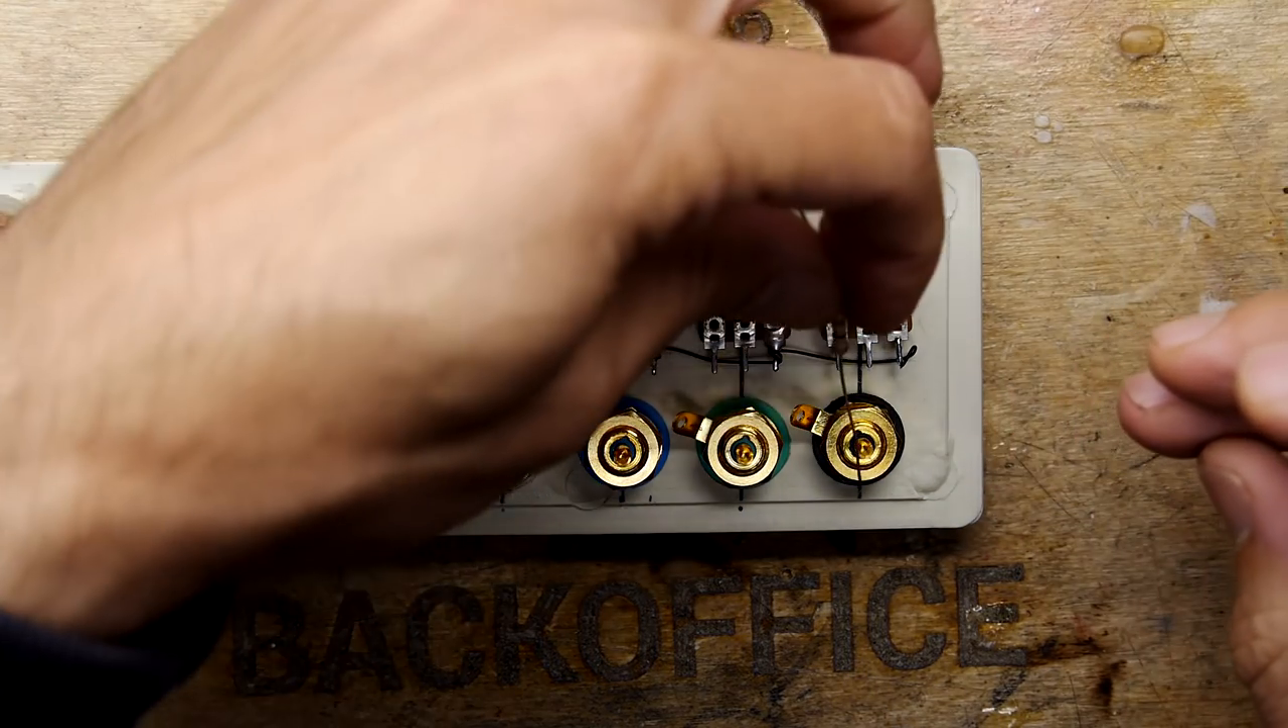I've still got to basically solder the potentiometers to the signals coming in from the video sources.